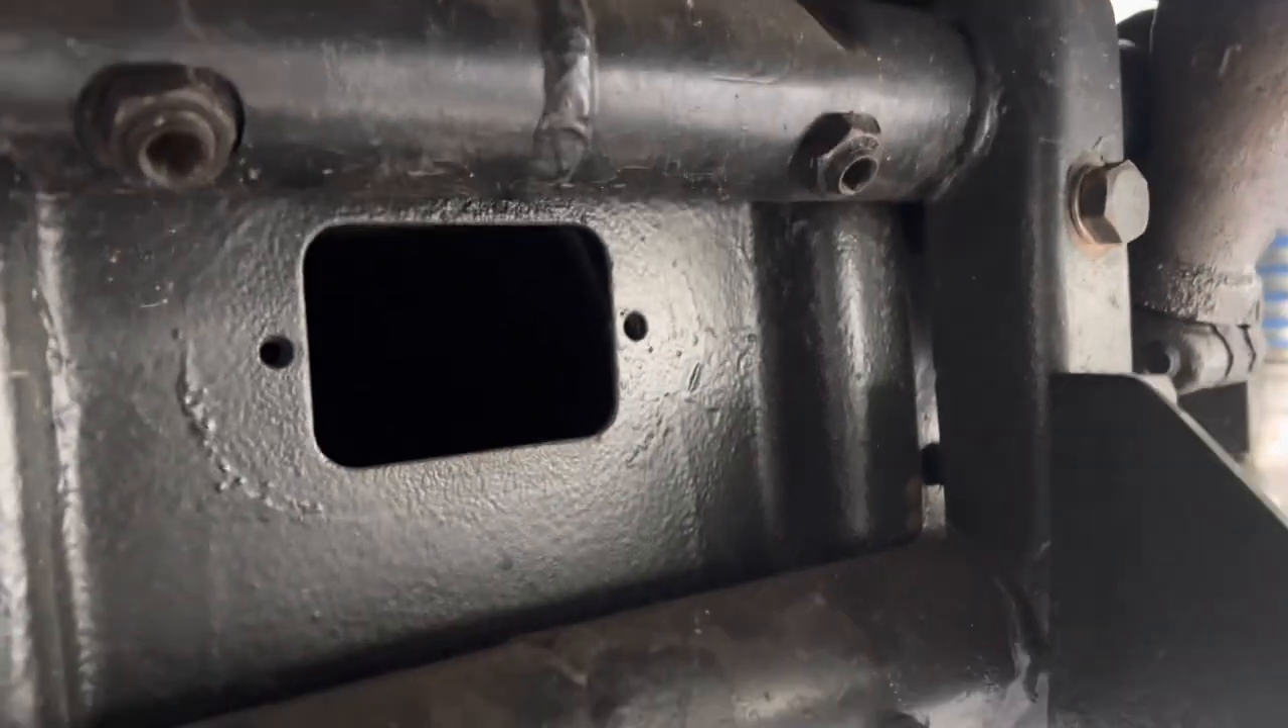Alright, so I am missing my cover plate. I need to get that taken care of.